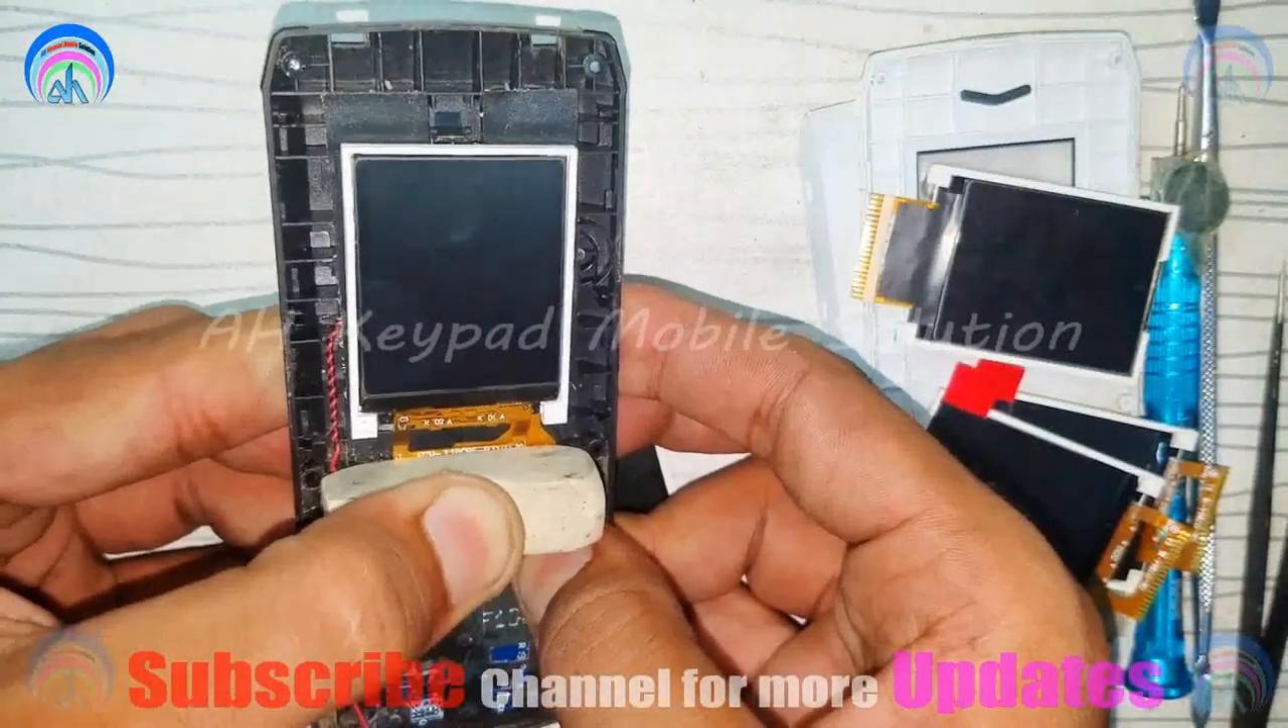یہ LCD بھی میں نے لگا دی ہے۔